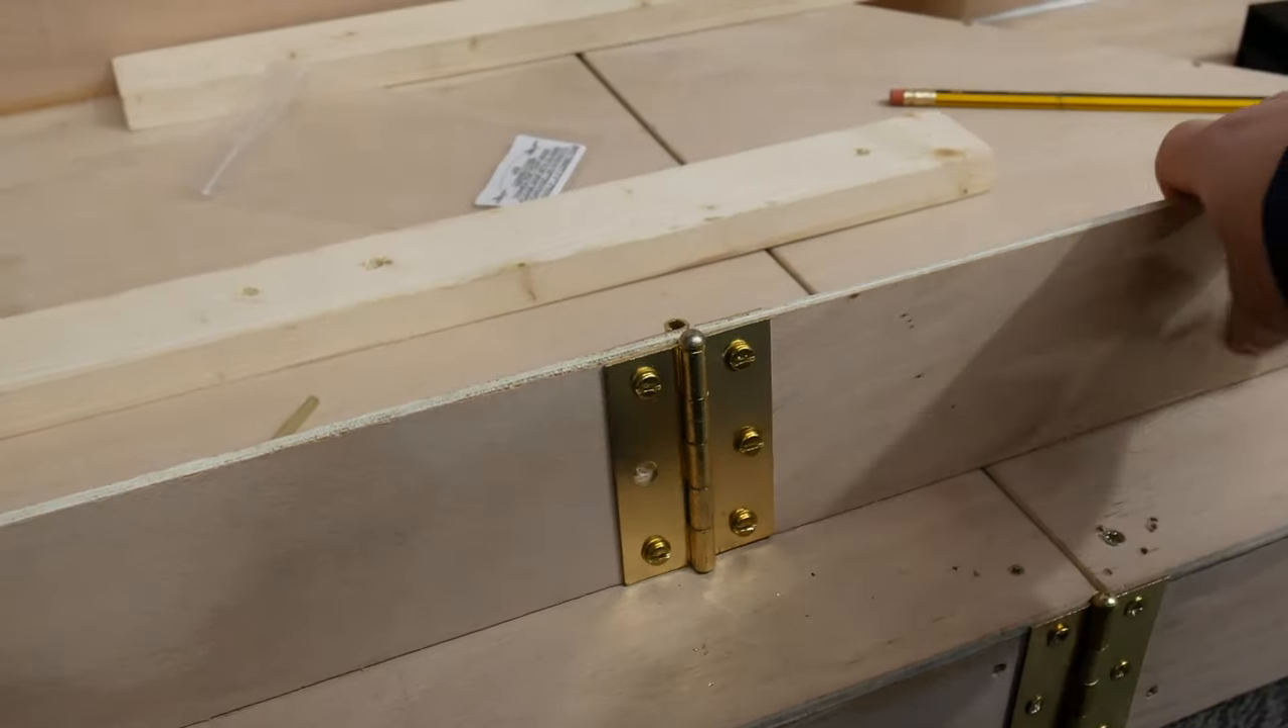Okay, so I've got this hinge bolted on or the pair of hinges bolted on.